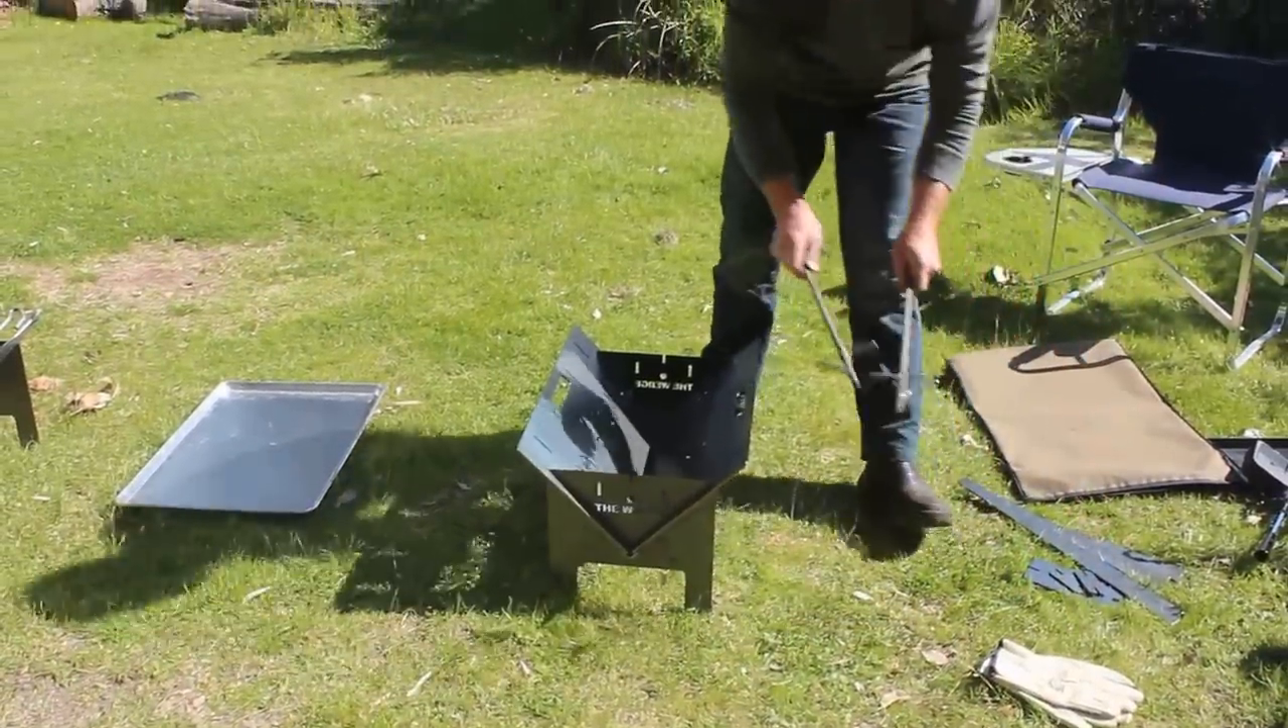There you have your base fire pit.